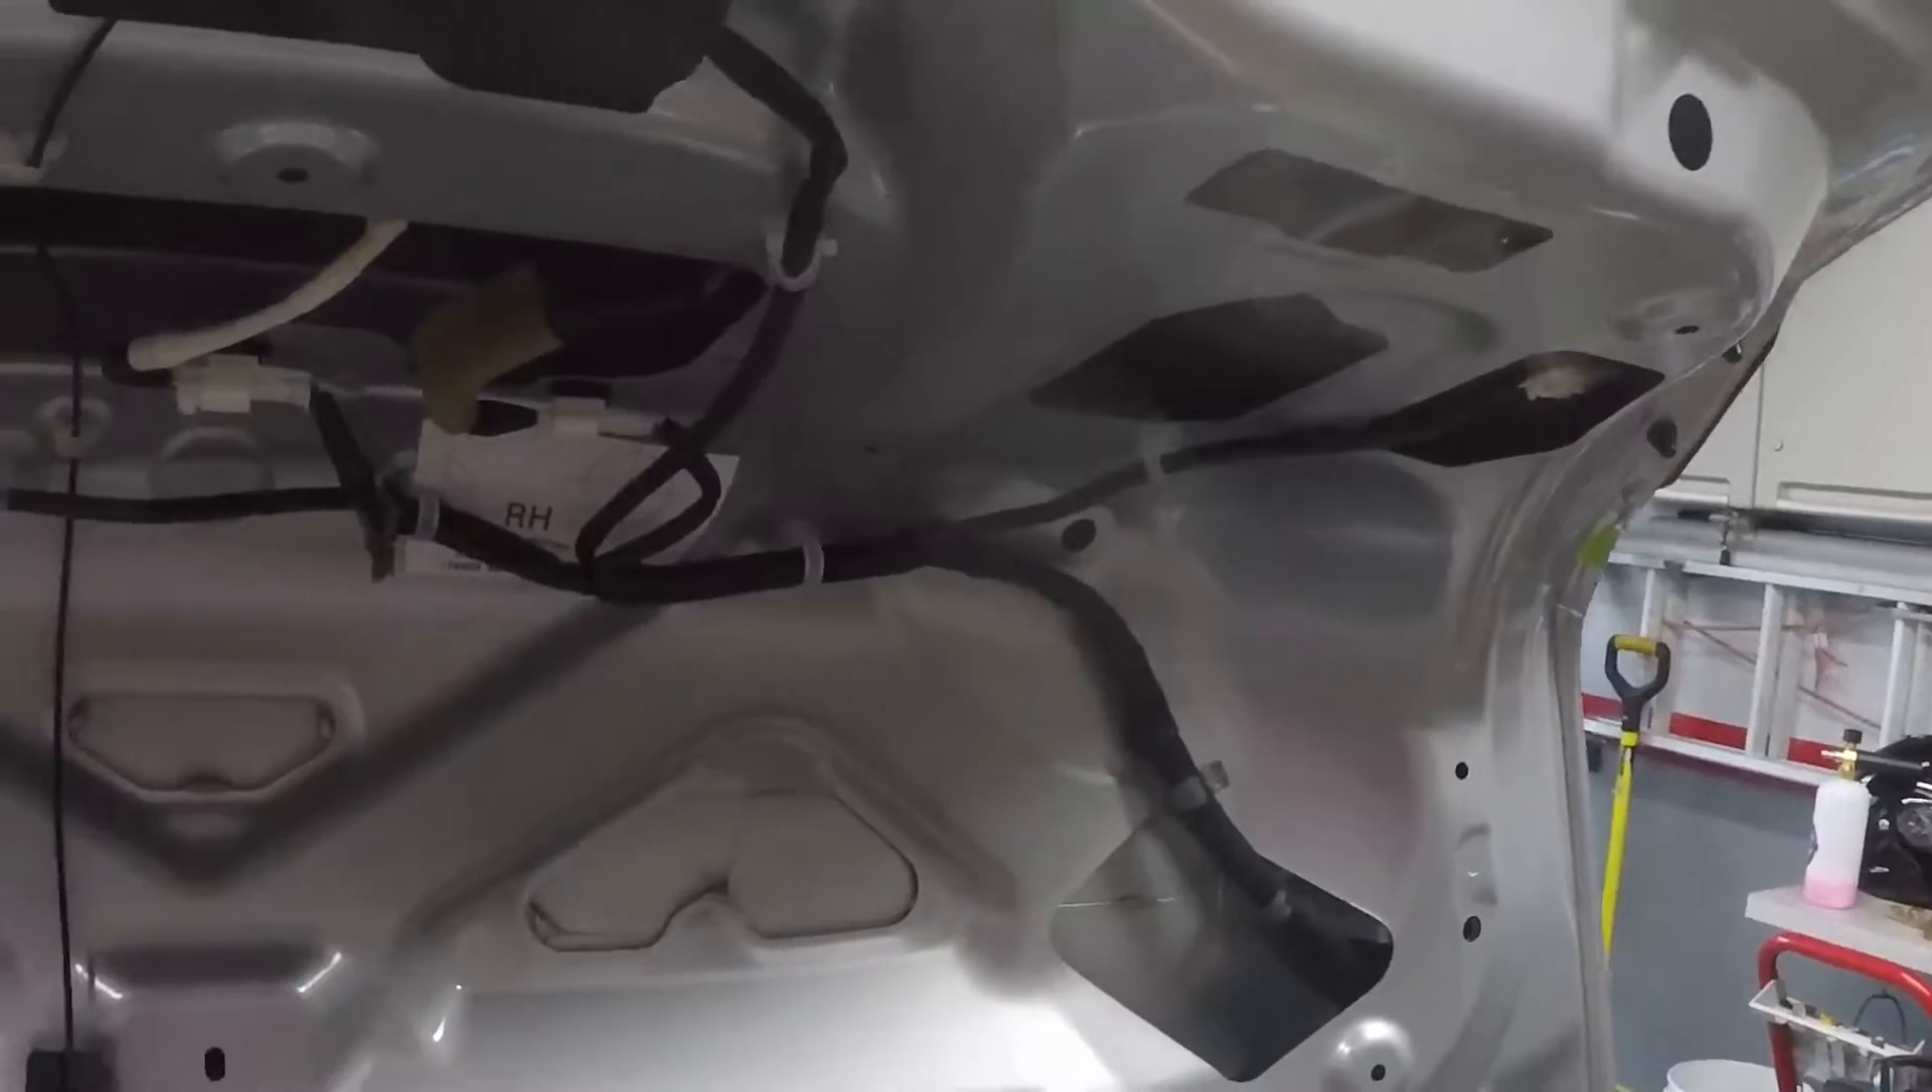Okay so where we are at is as you can see the the inner trunk liner has been removed.